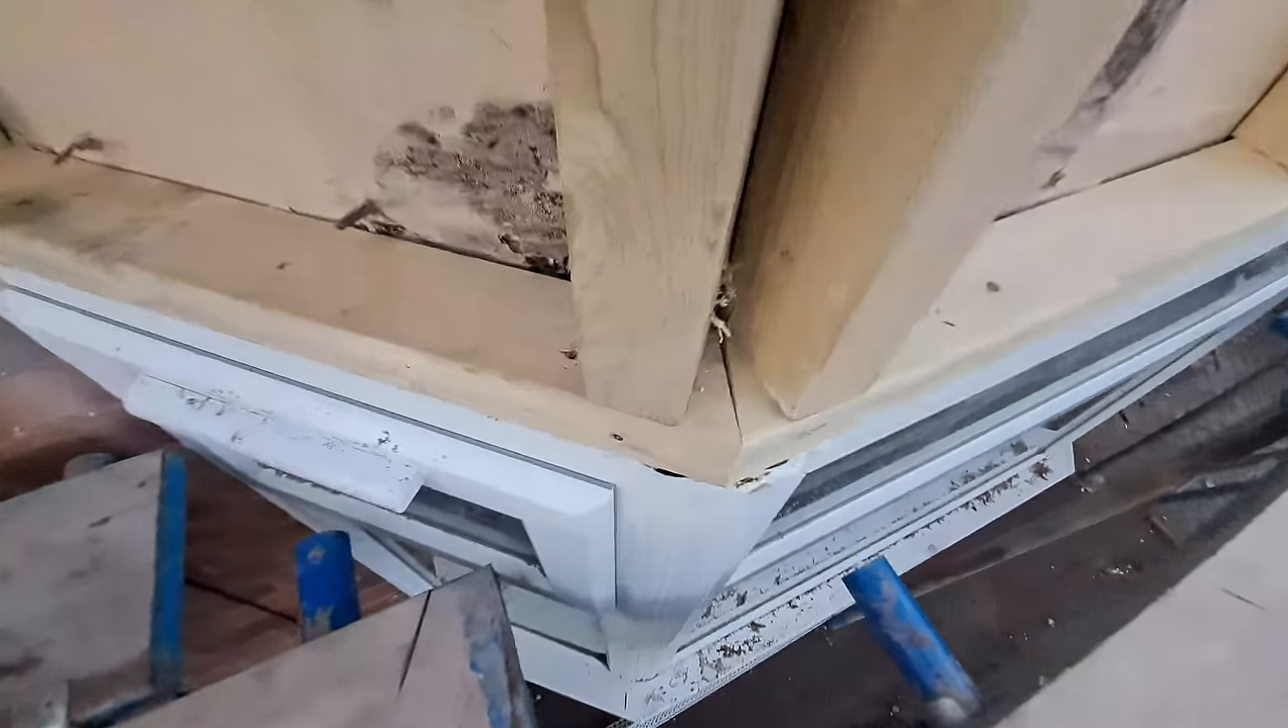So as I said, I'm not a joiner but I mean there's a little bit of a gap in the joint there.